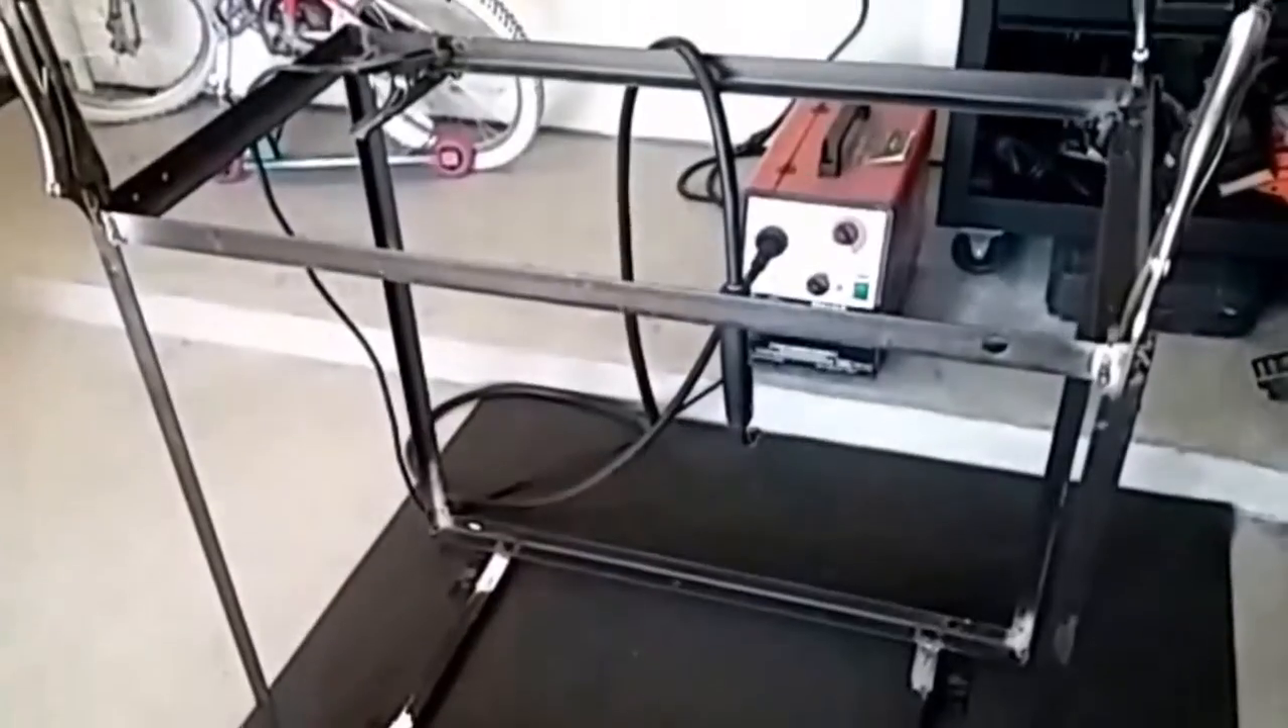We've got our top tack welded on now.